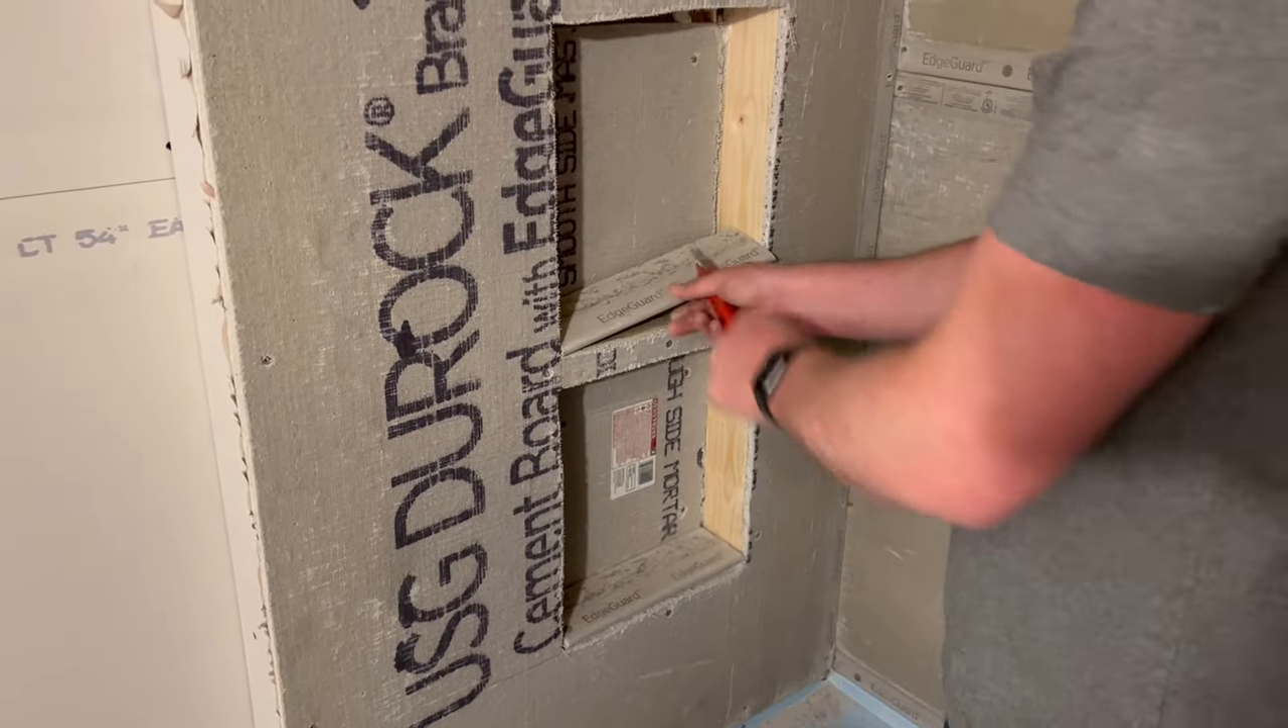James put these two shelves in and now he's just lining them with the concrete board to finish it.